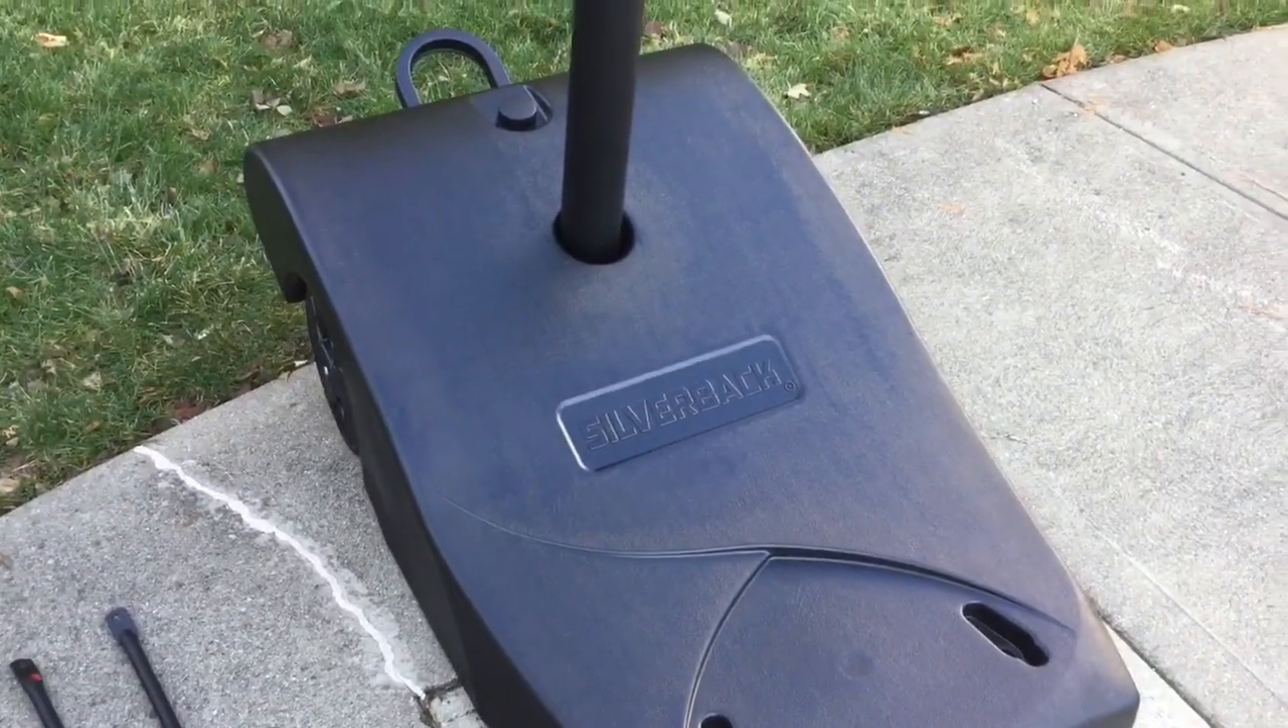Okay, so we have the base attached. This is what it should look like.